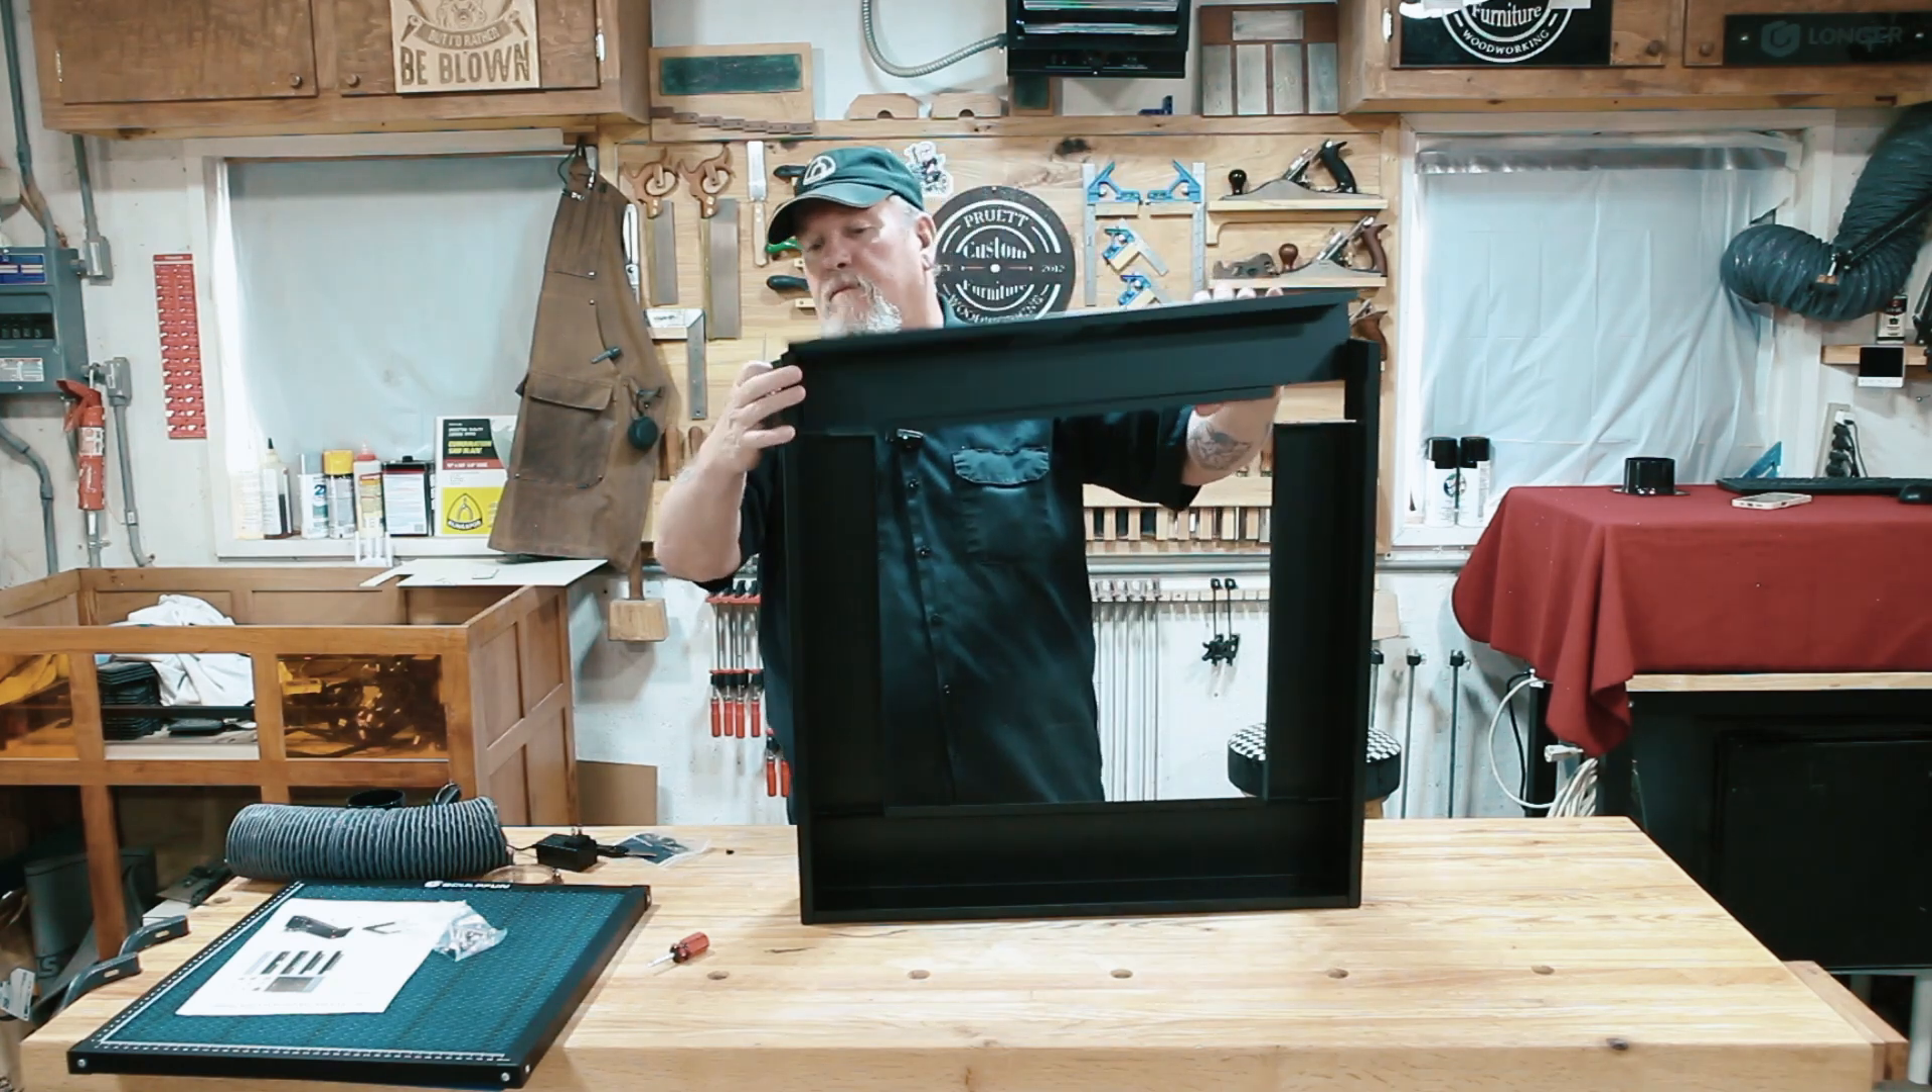Okay, there's two sides and all we have to do is put on the back.